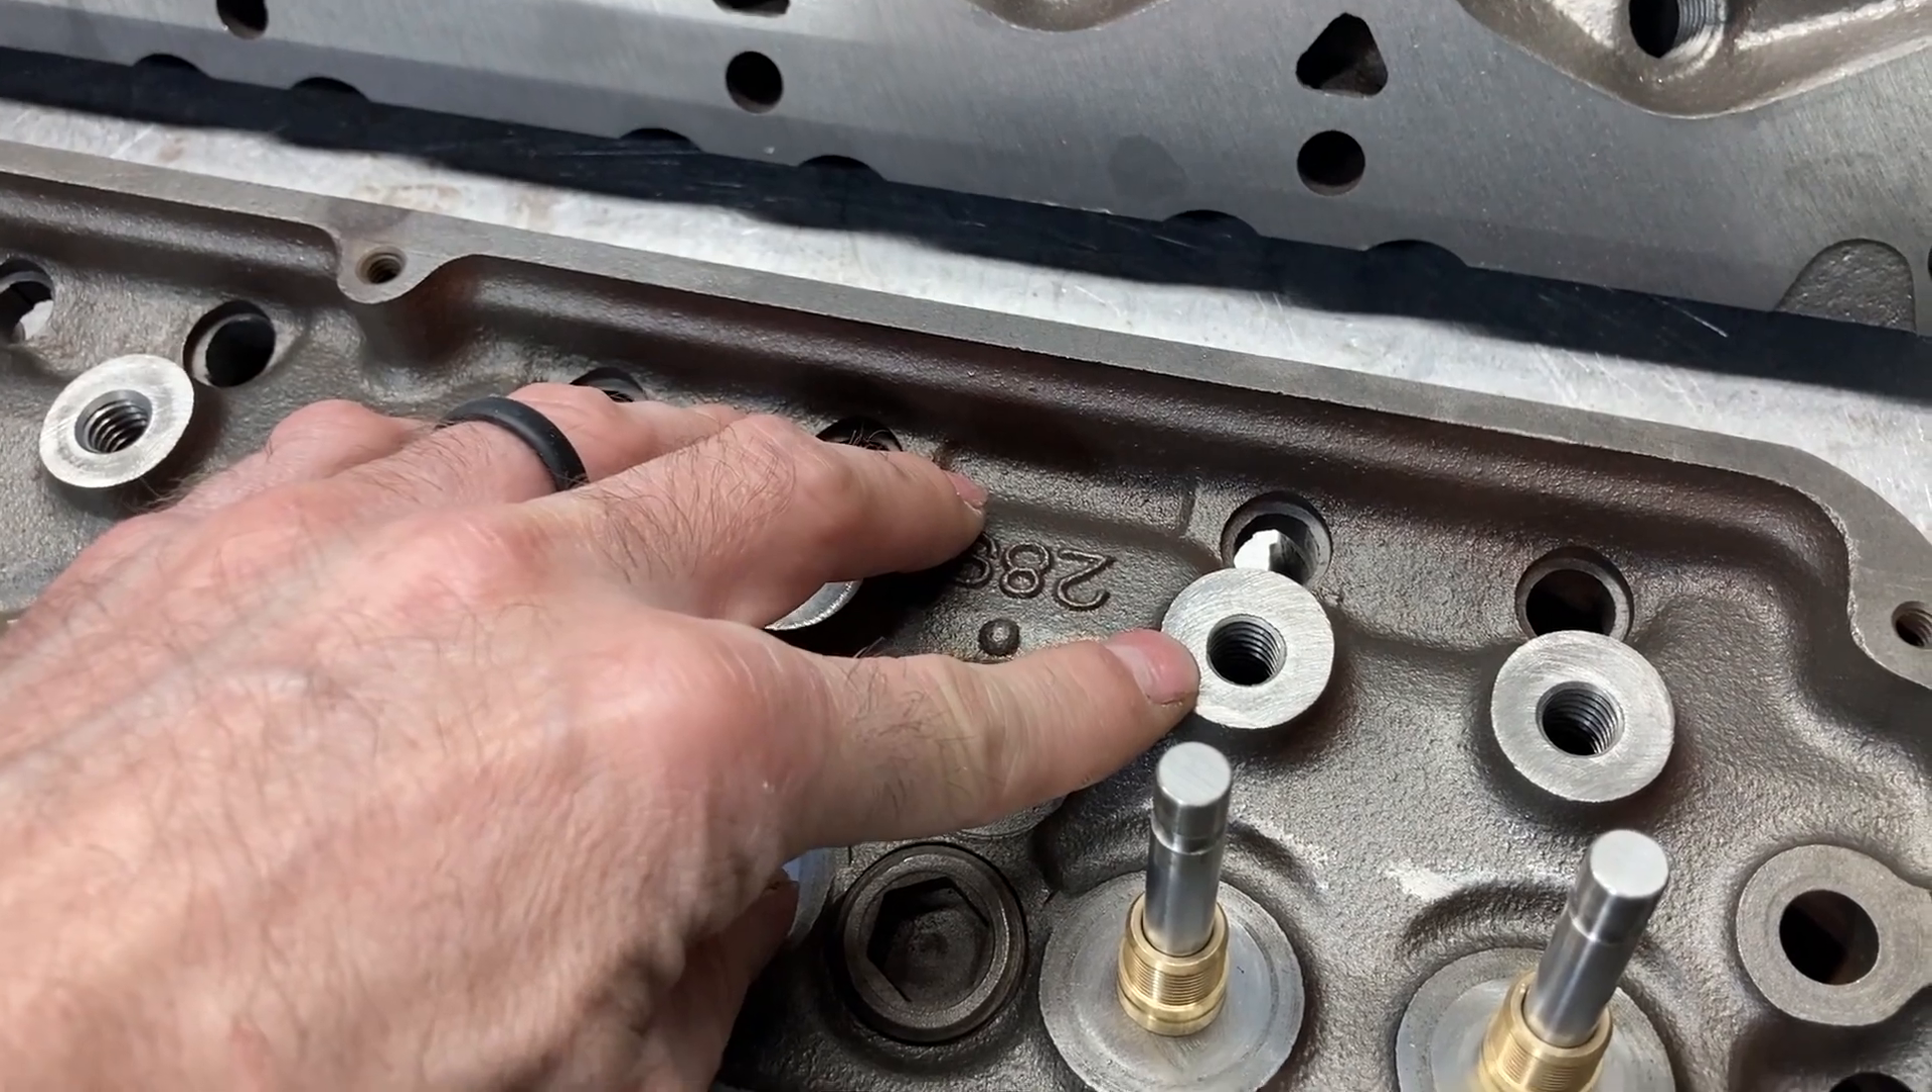The press-in studs have been removed and it's been drilled and tapped for screw-in rocker arm studs and guide plates.